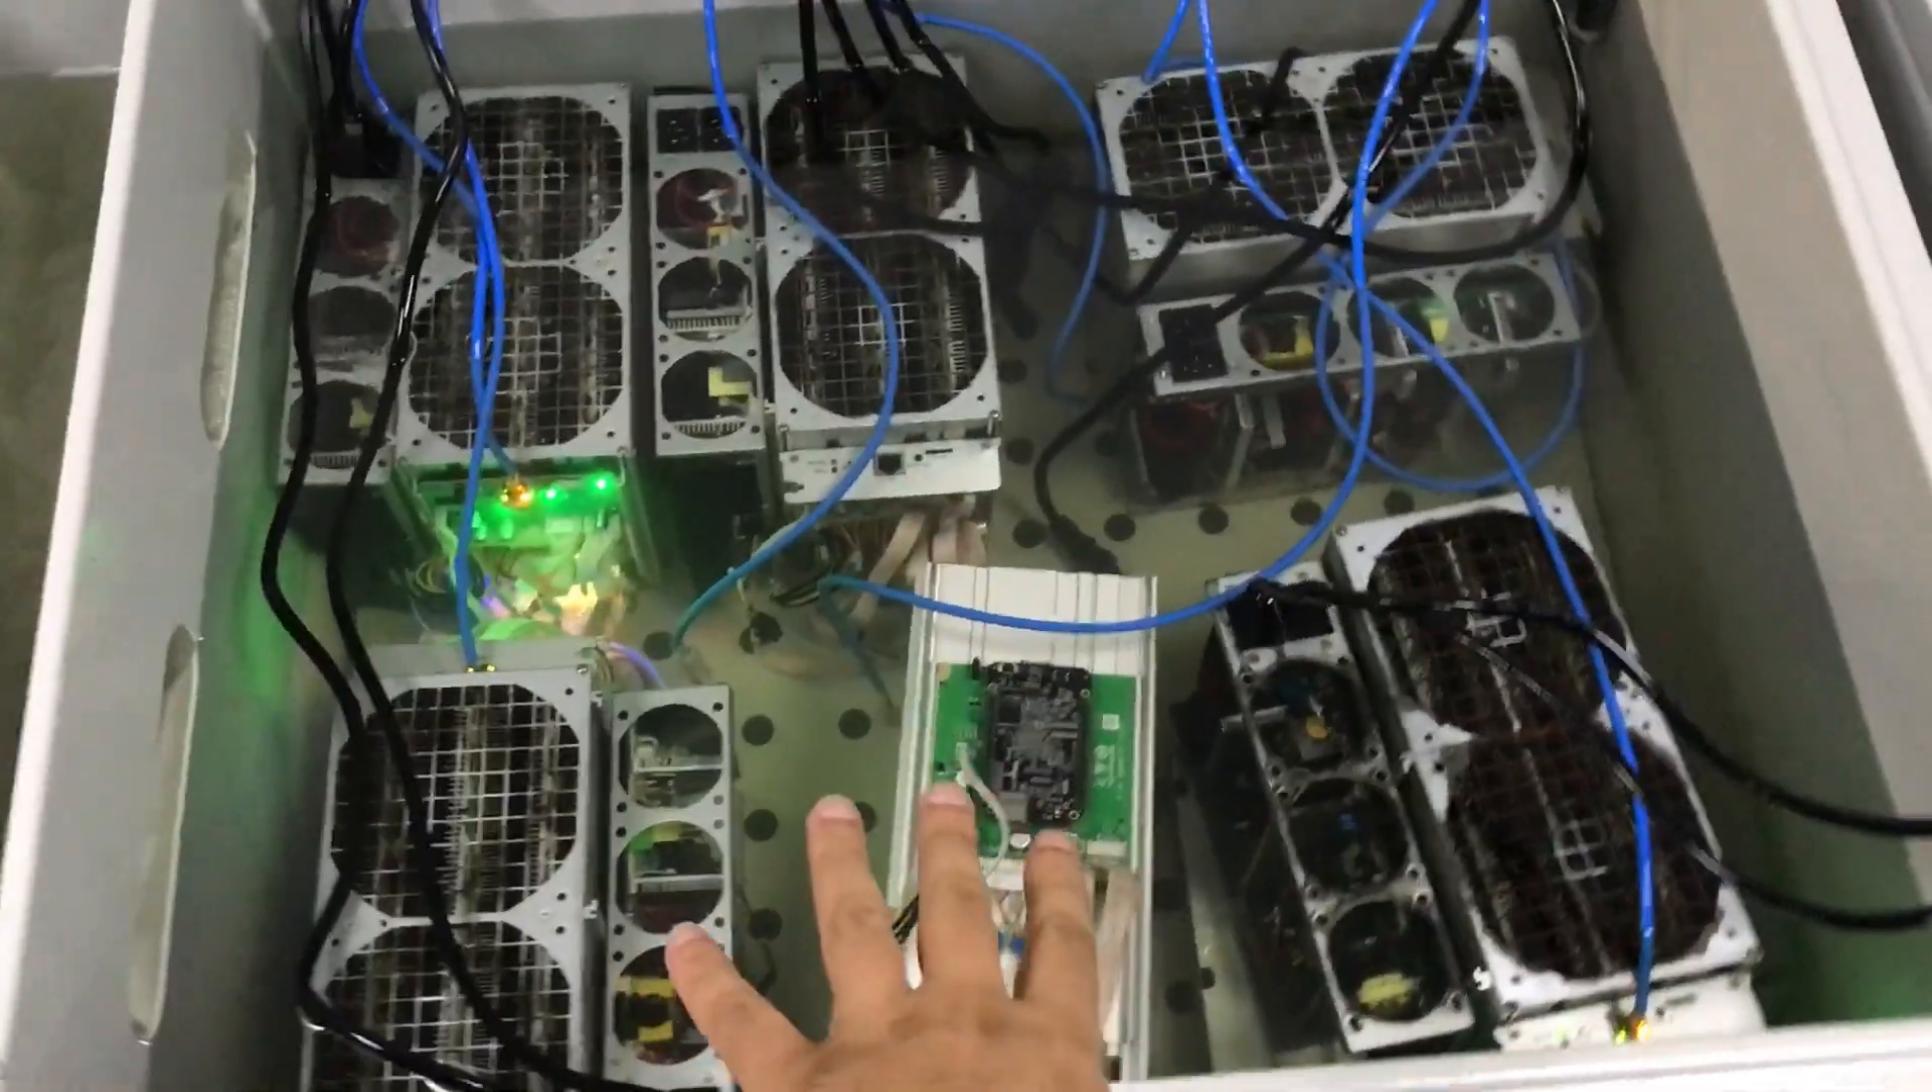So as you can see we already have a few units inside.